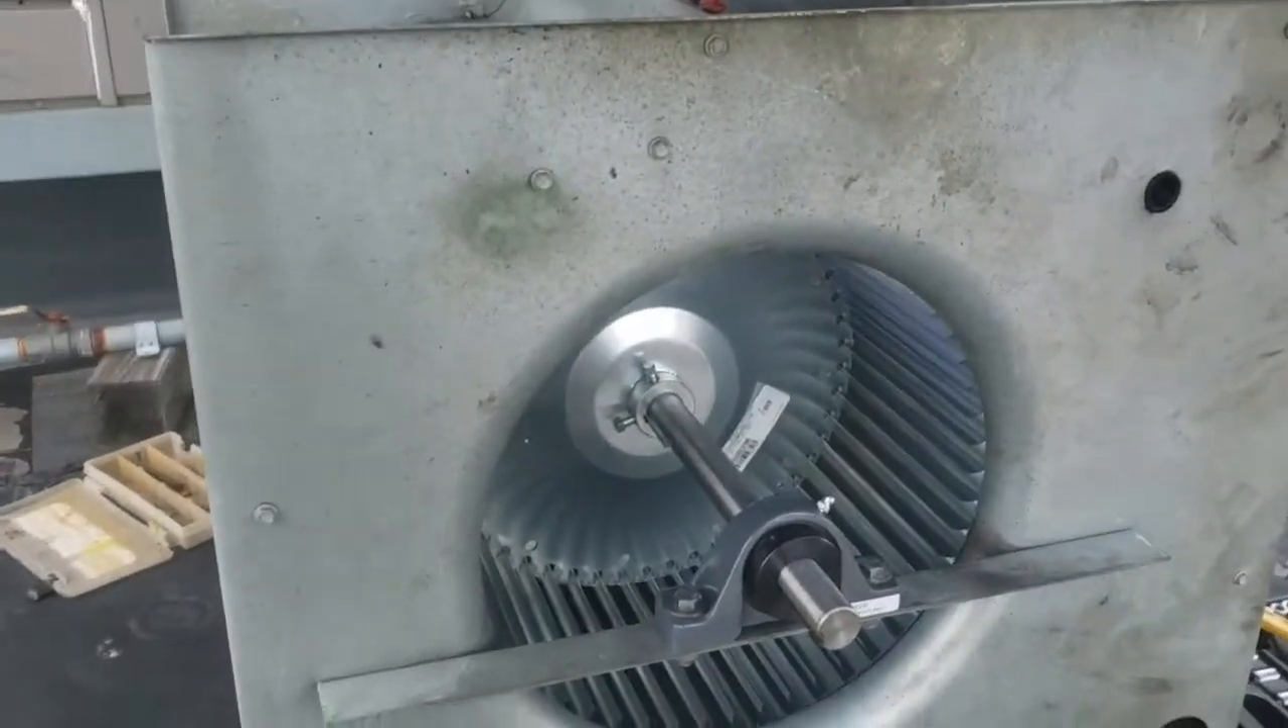Okay, so we have our new shaft, new wheel, and new bearings, and she's all together.